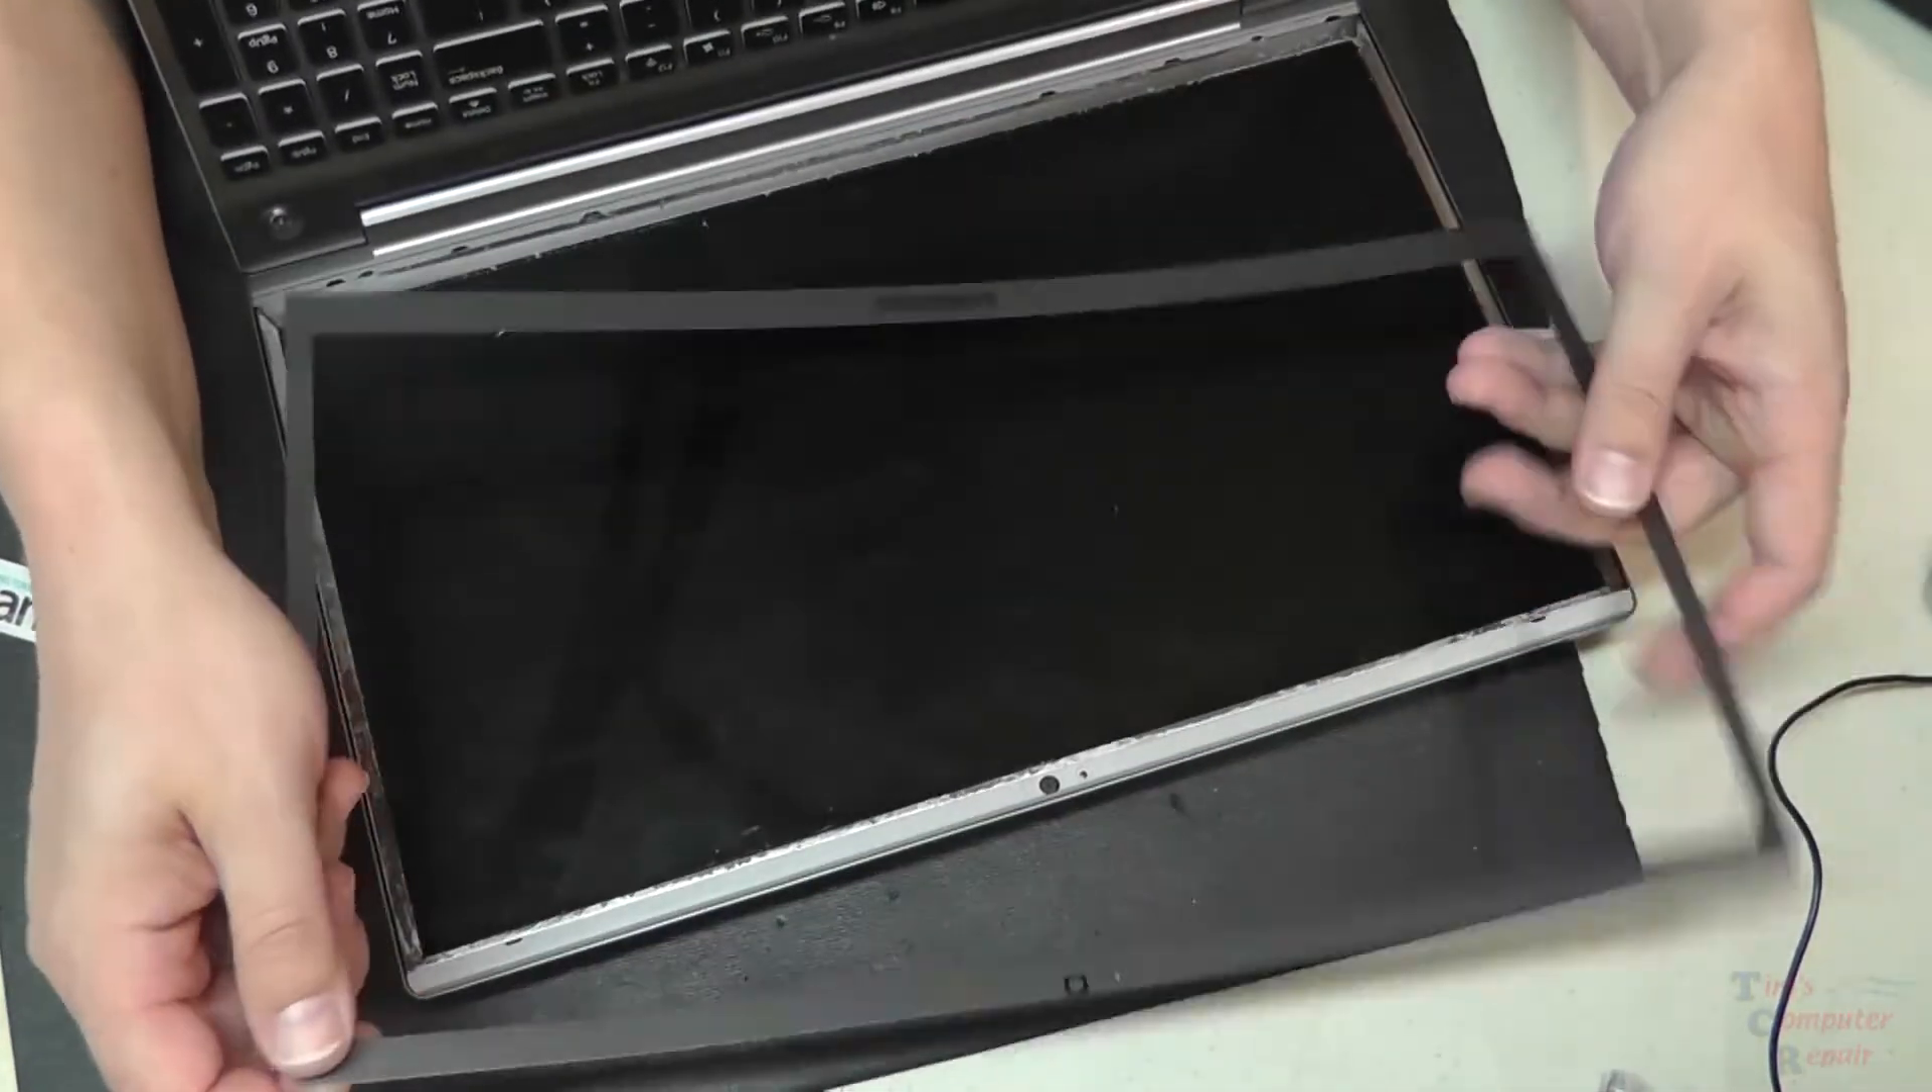There we go. We got our bezel off.